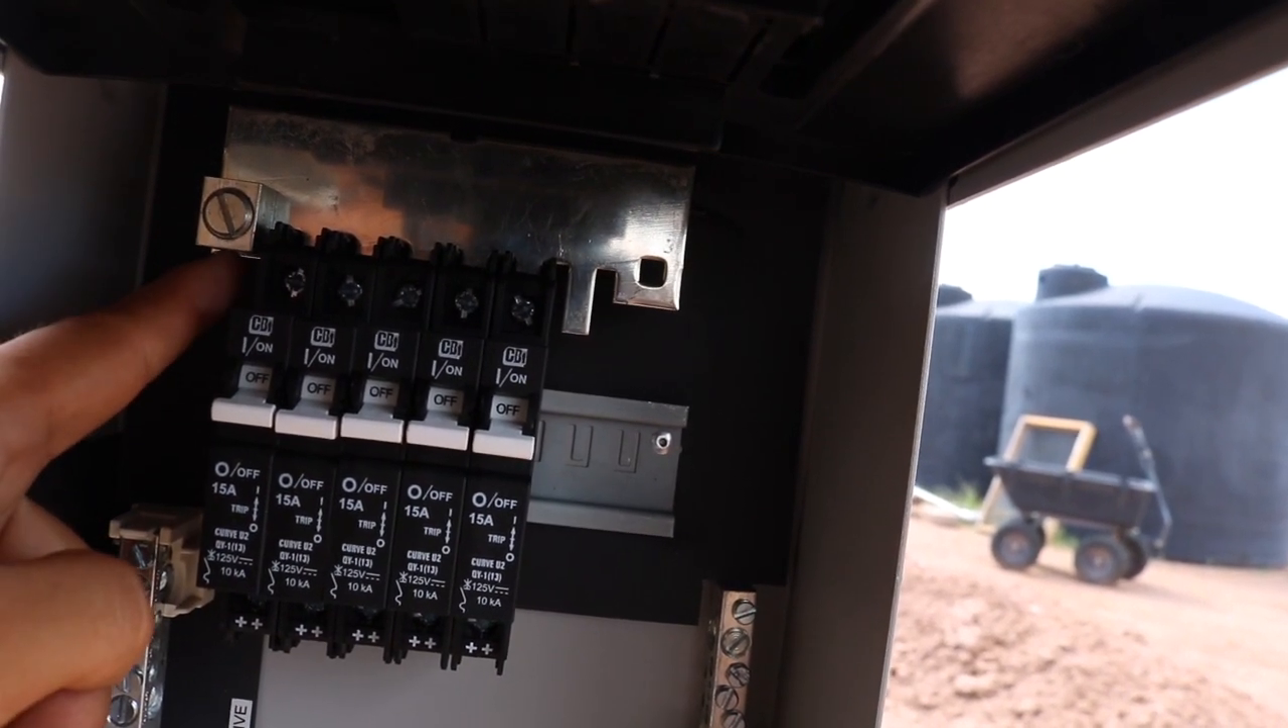So here's the finished product I got my breakers in they're attached to the bracket here.